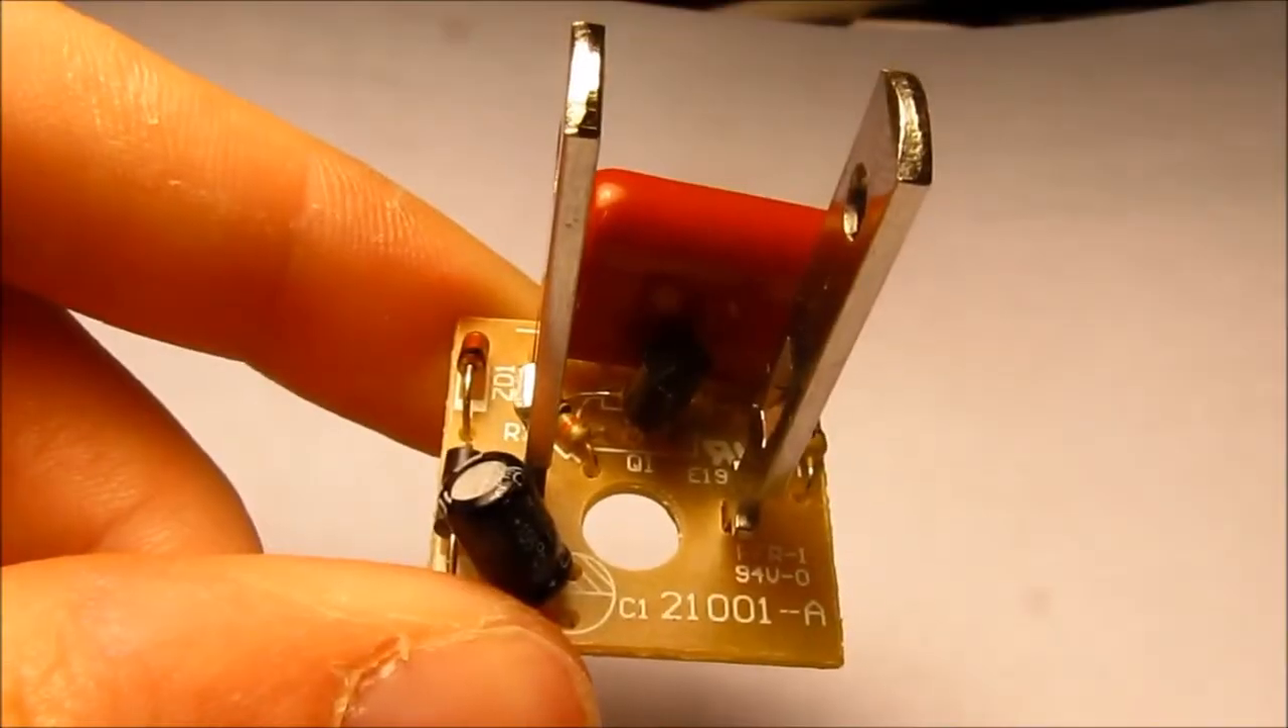Got the circuit board removed from the case and that's all there is.